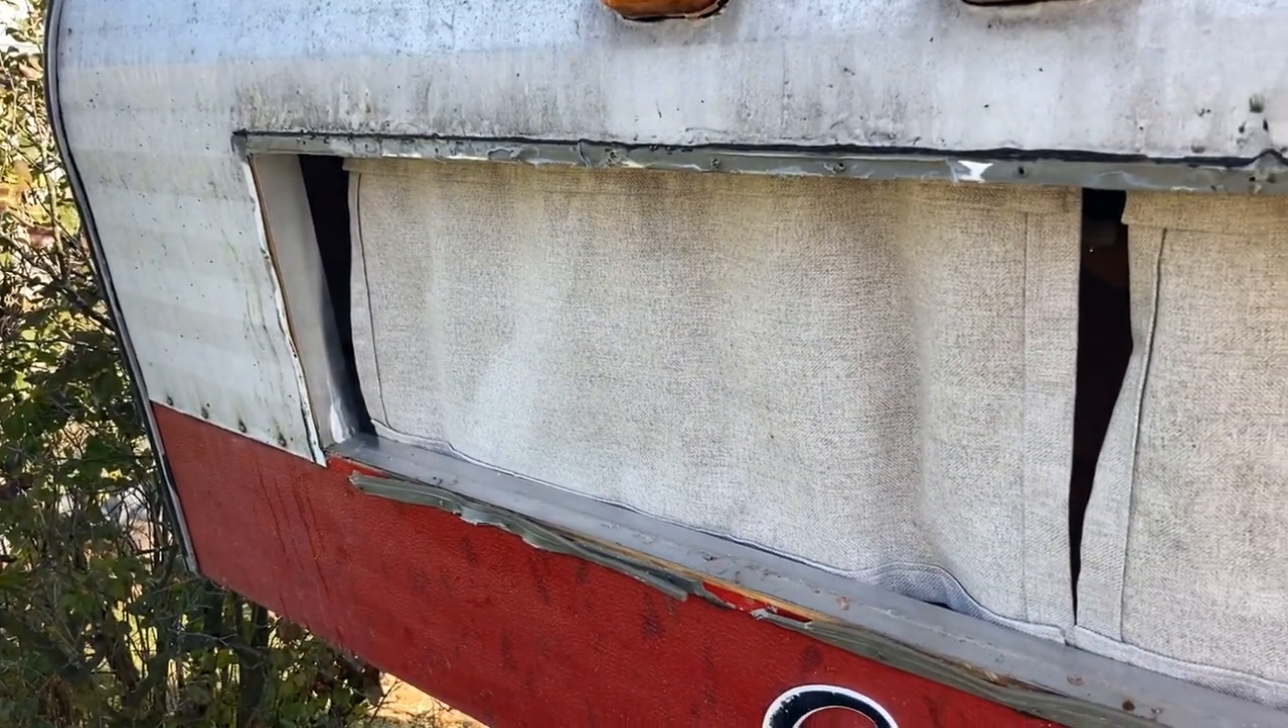The window is out. It actually came out a lot better than I thought.